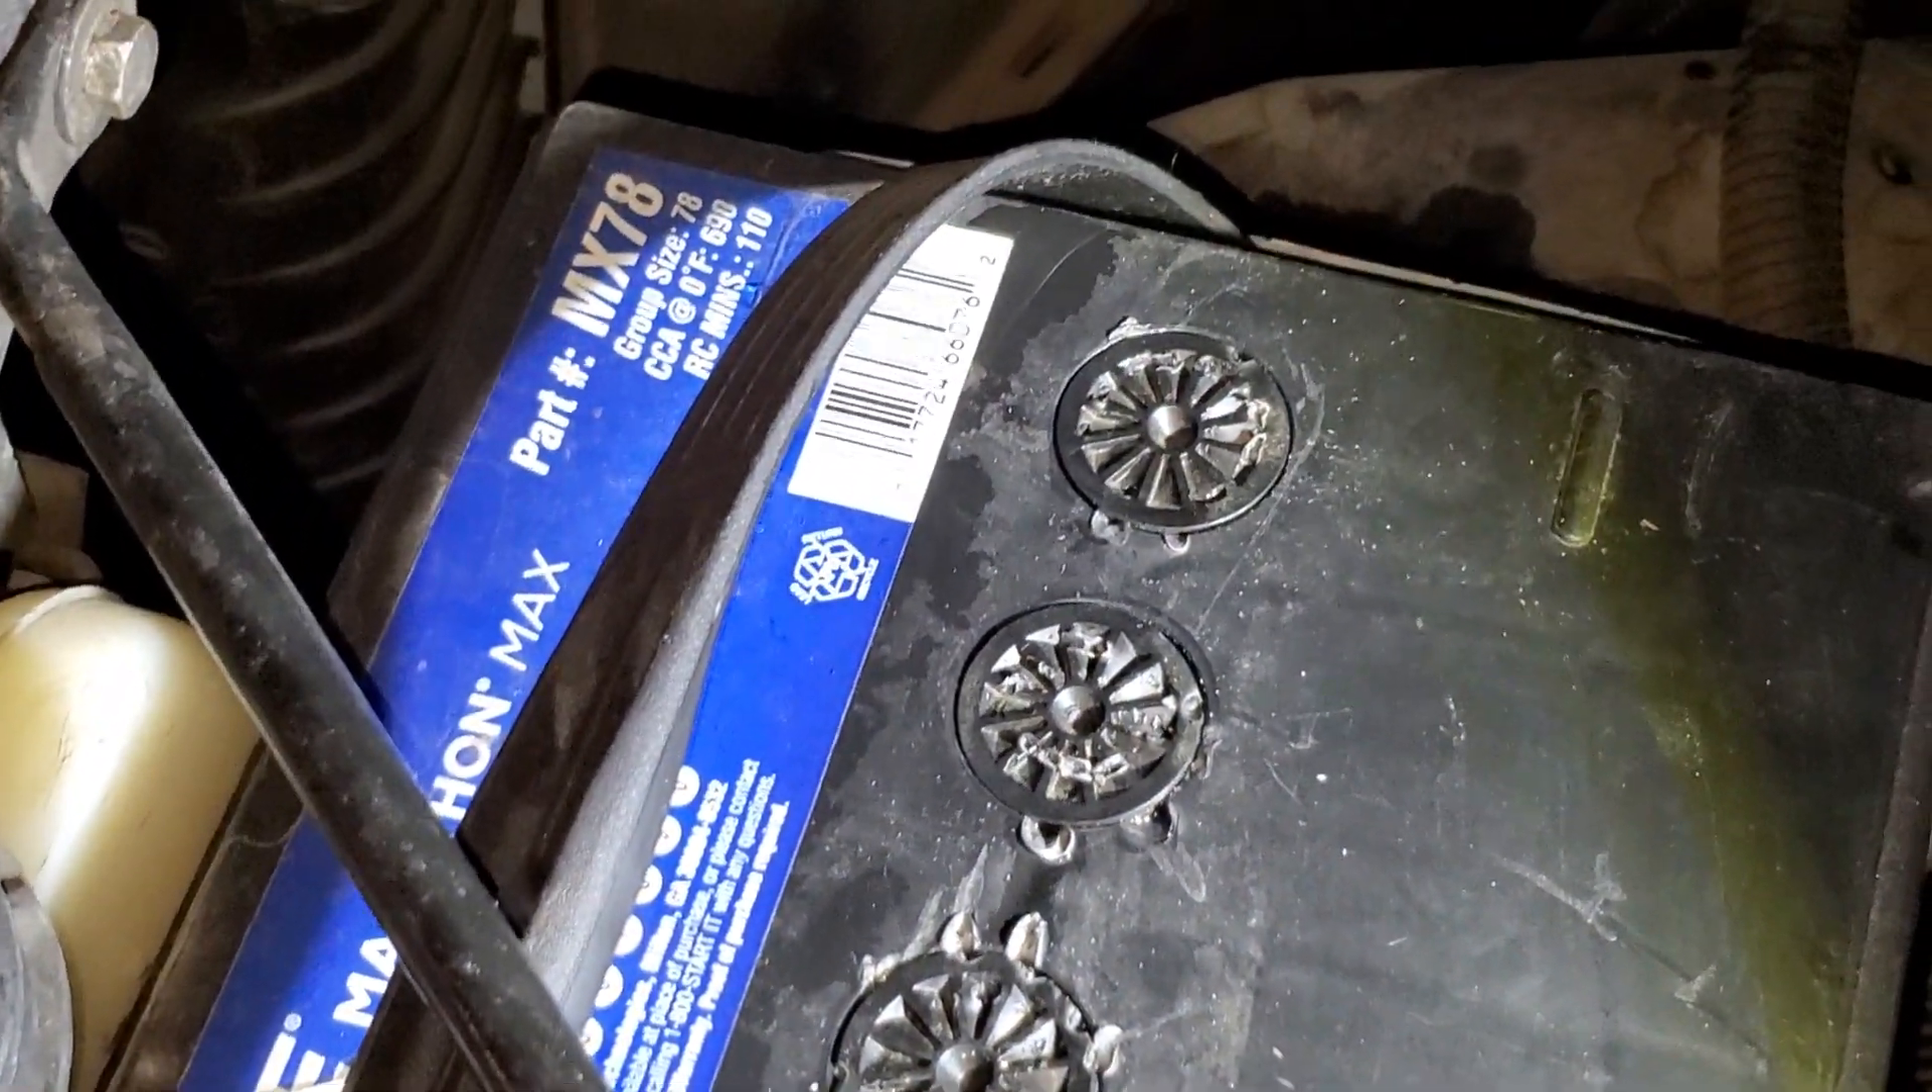All right, well the battery caps are back in place.